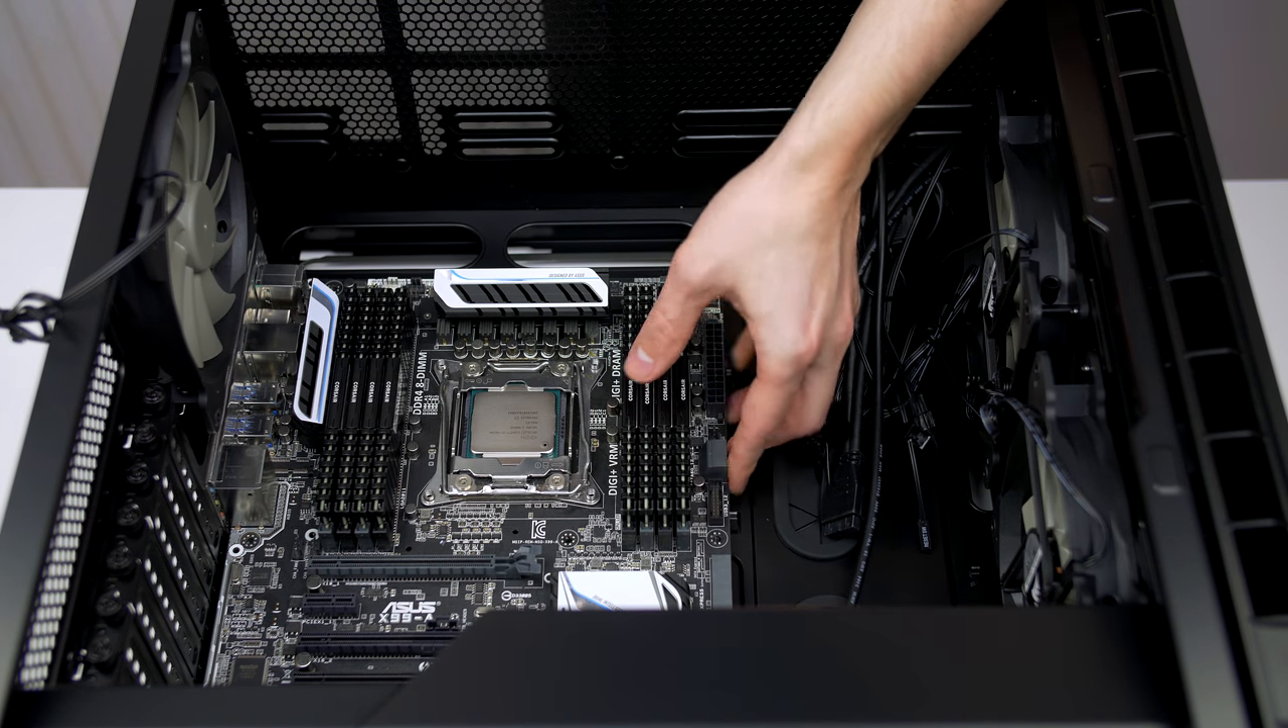So now that the motherboard is in the case we can go ahead and screw it down.